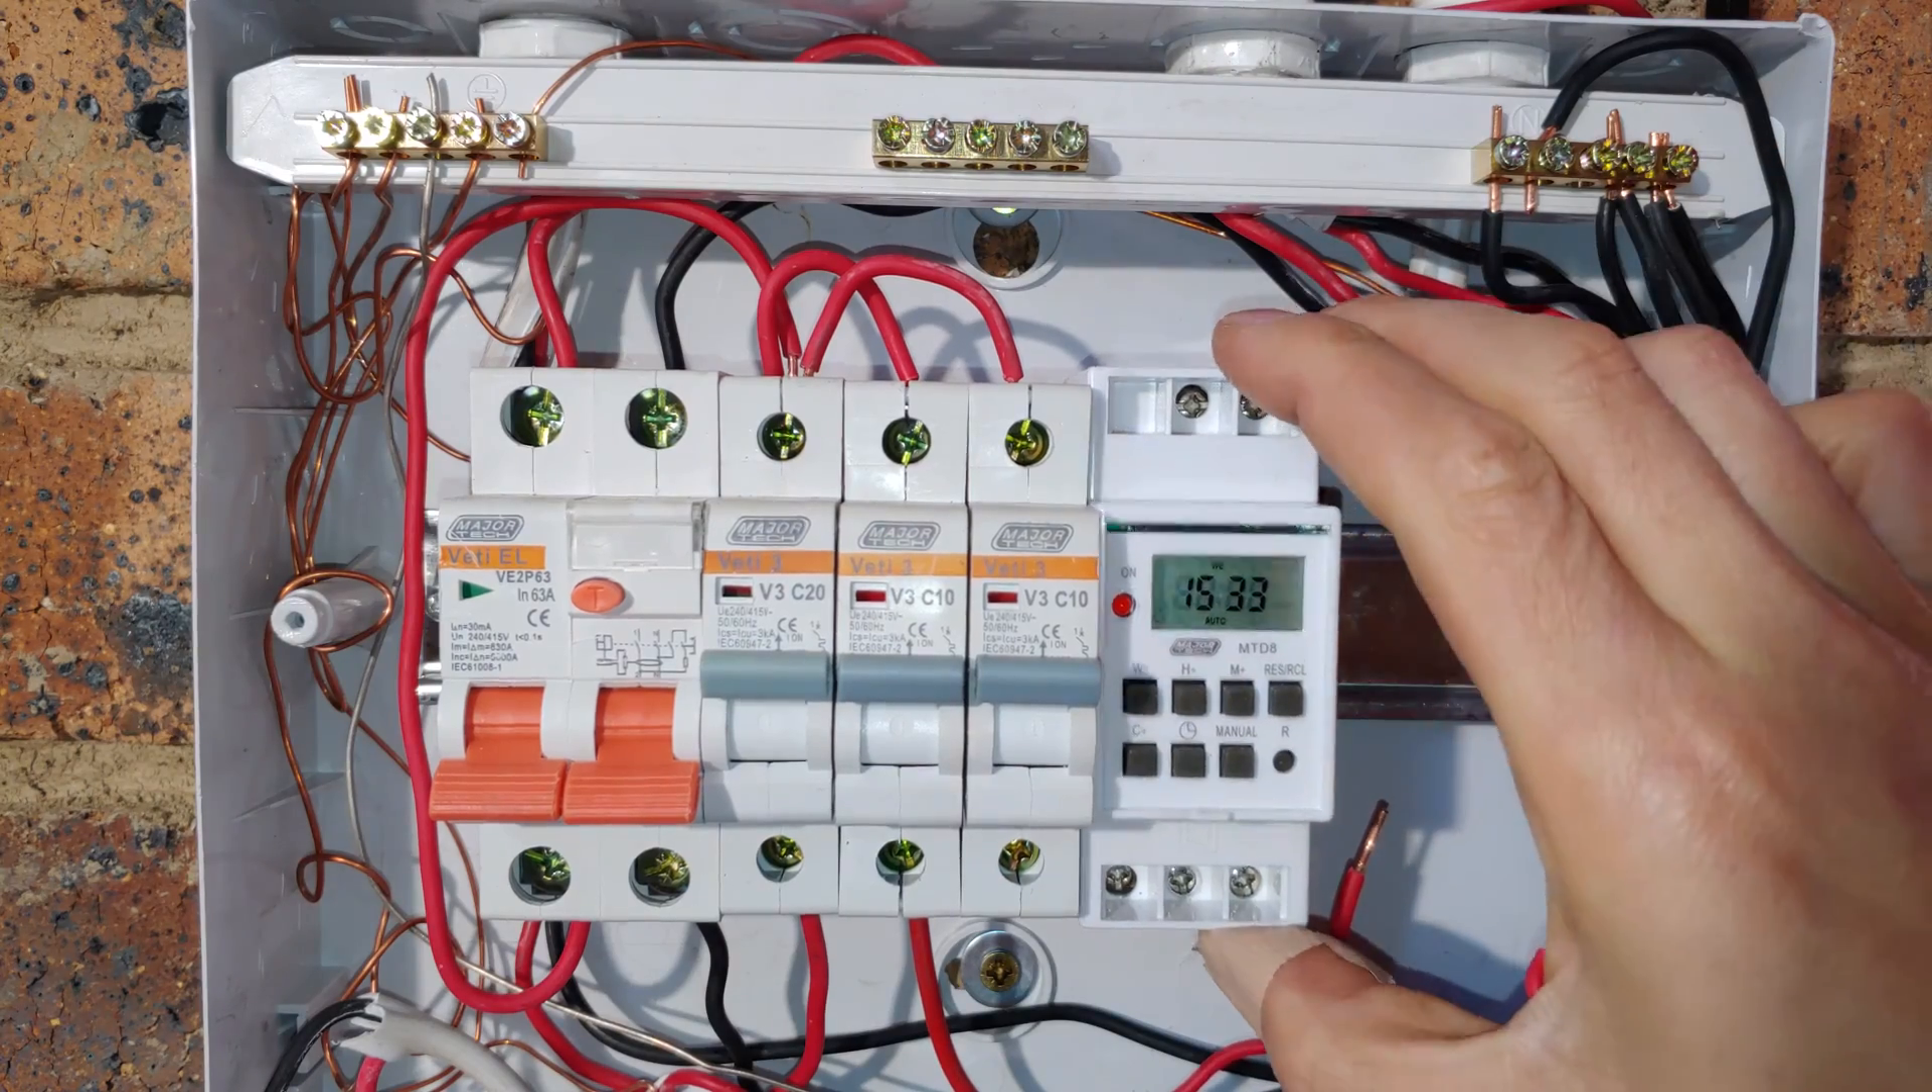The timer is now sitting on the rail.